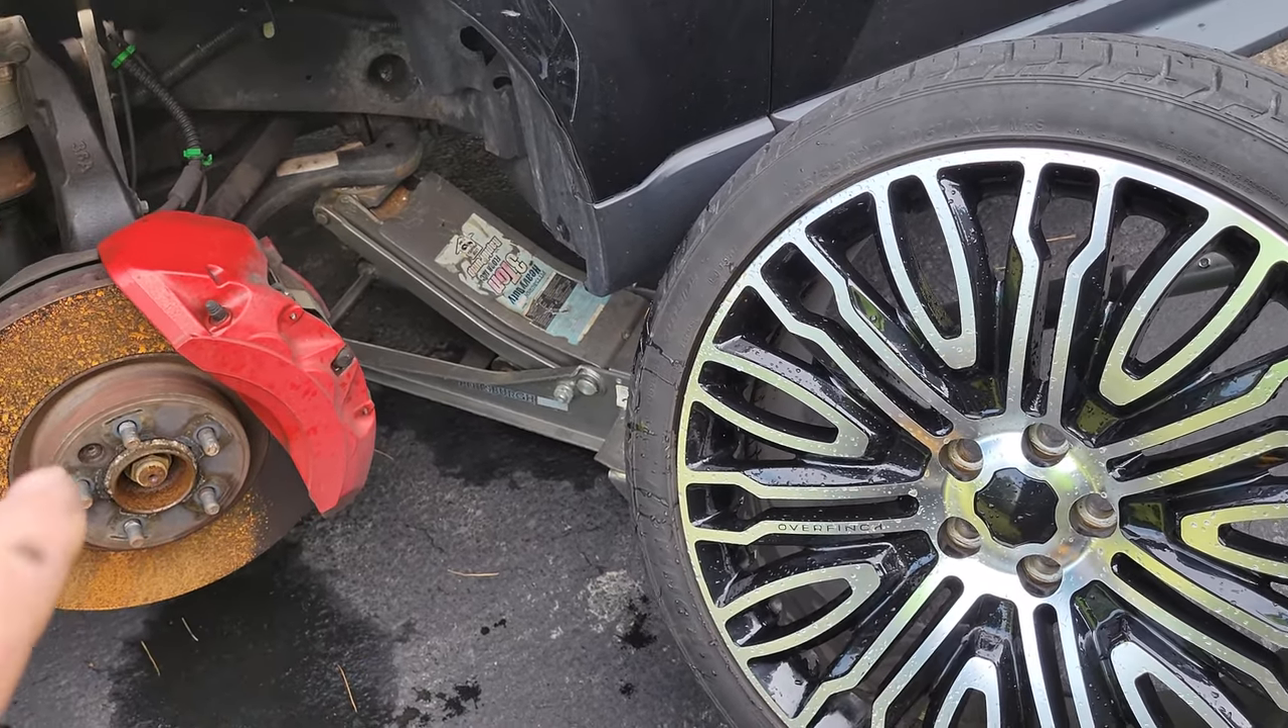Okay, so I got my wheel off.